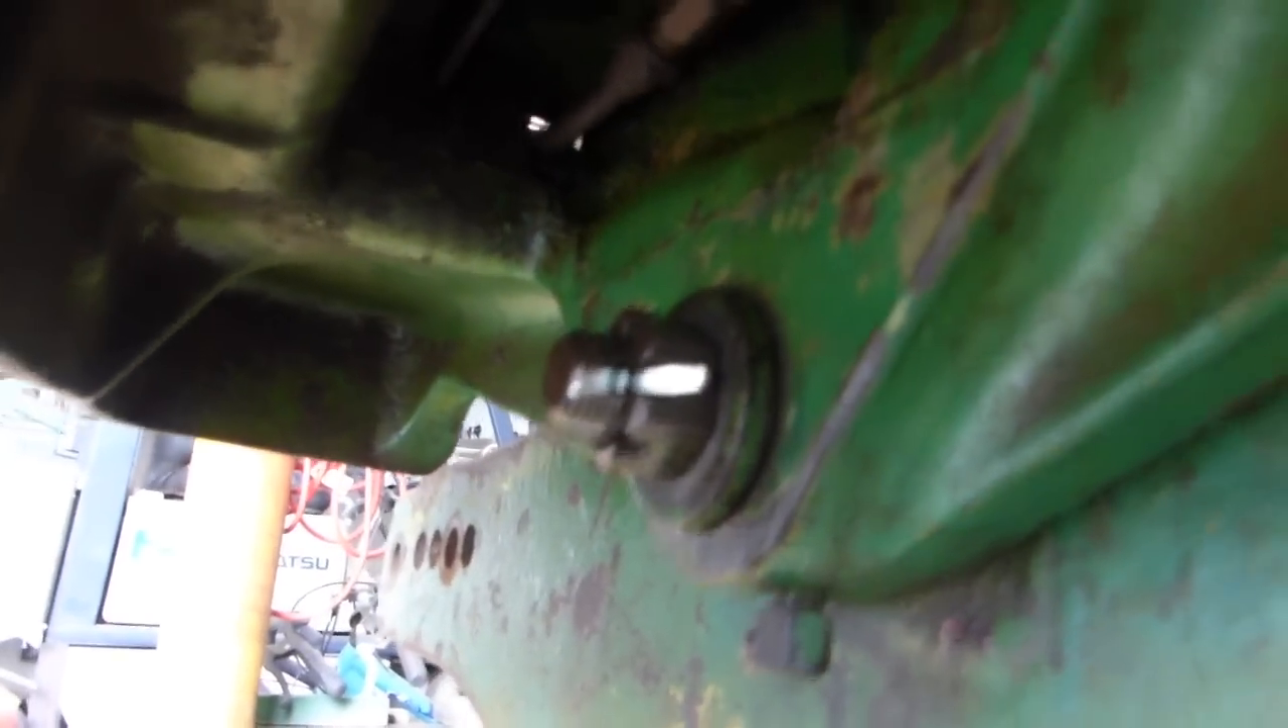There we have the bolt in.